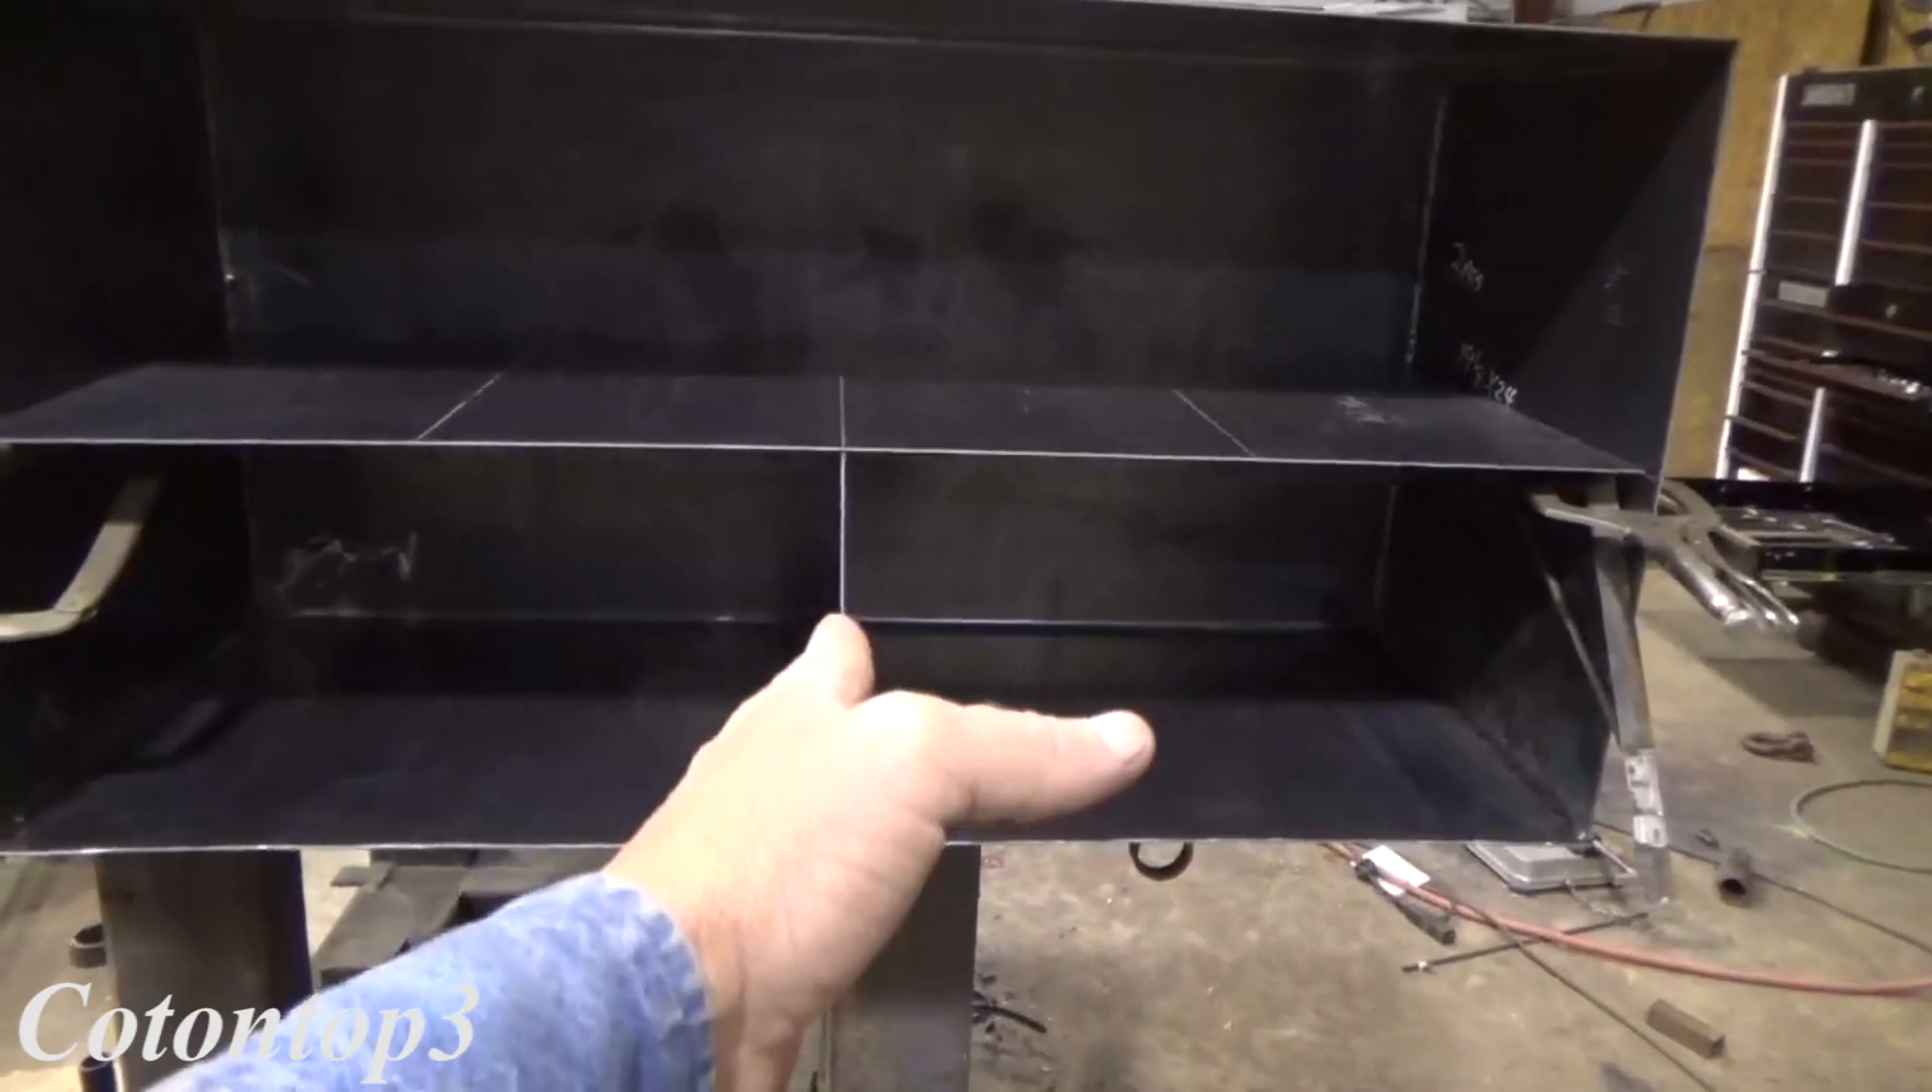See, you can see the center baffle right there is in there now.